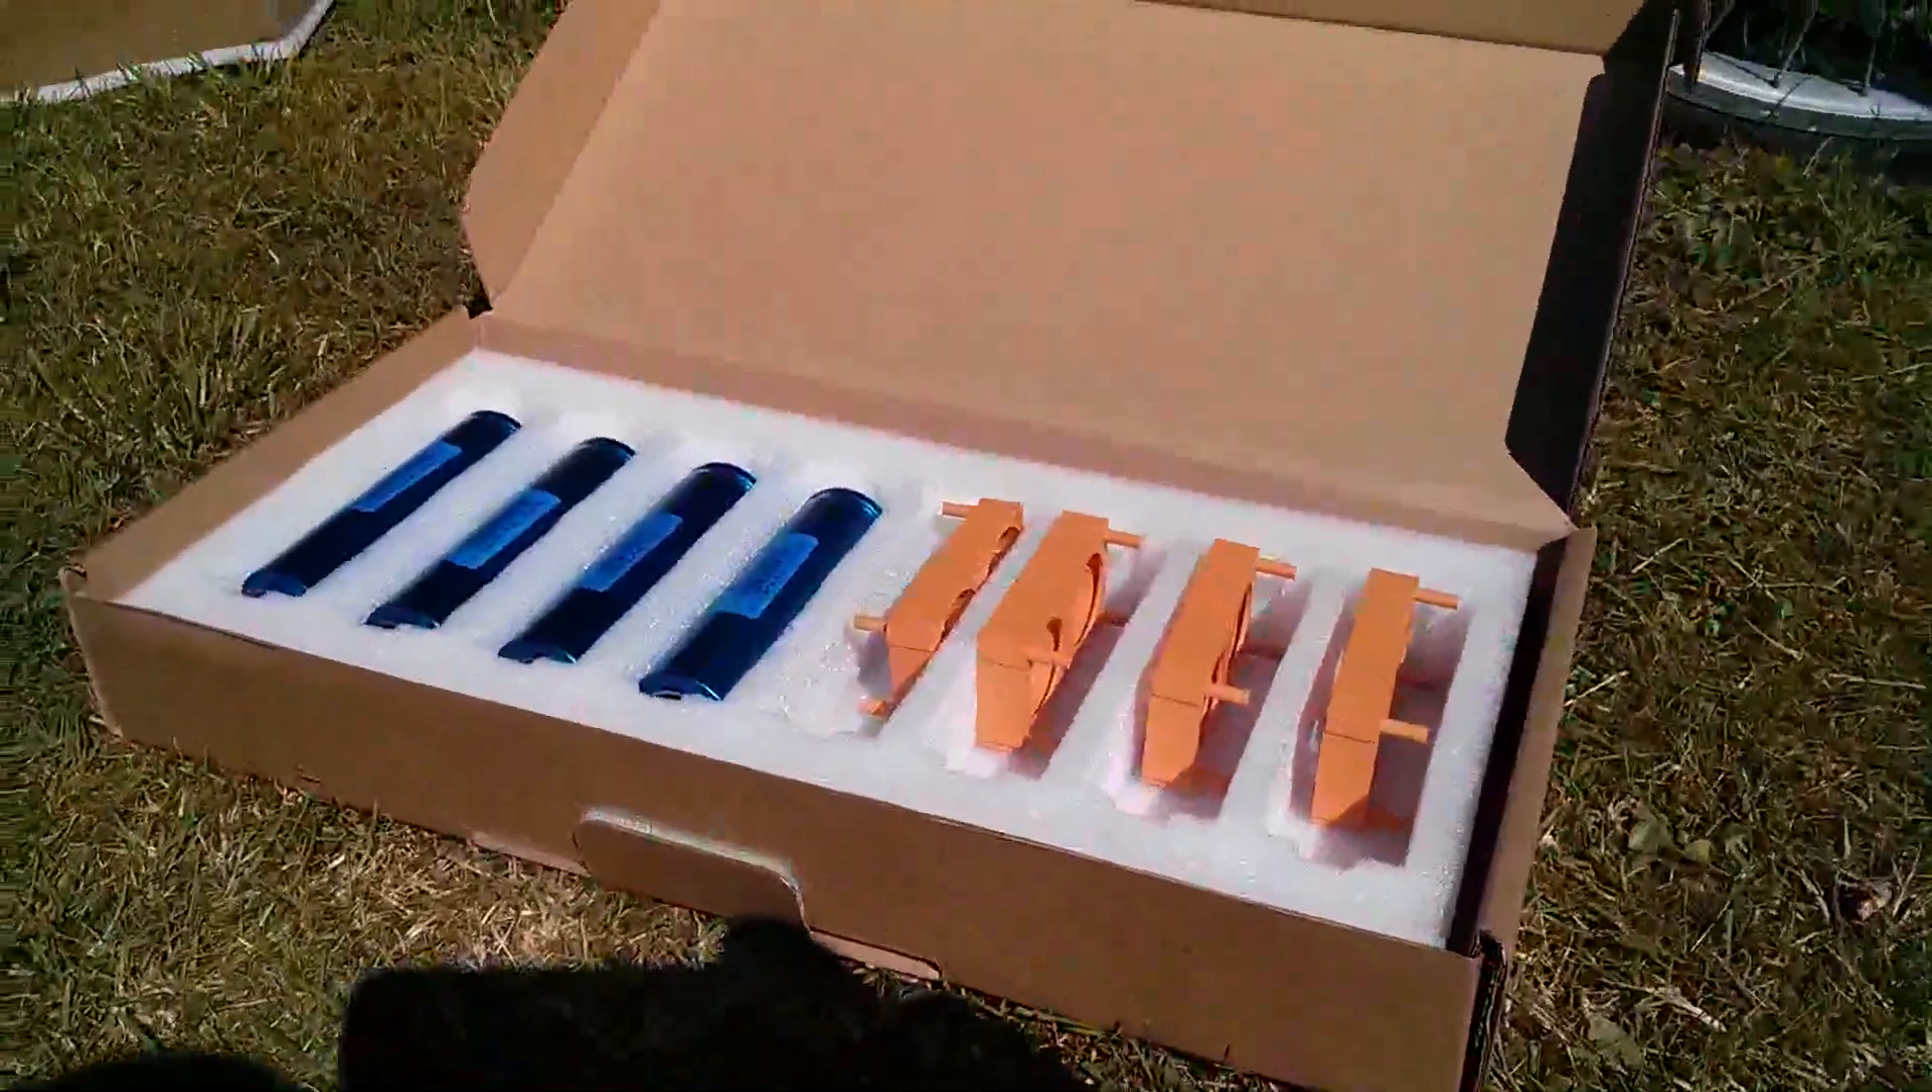The other four cells are still in their box, I haven't even attached them together yet.